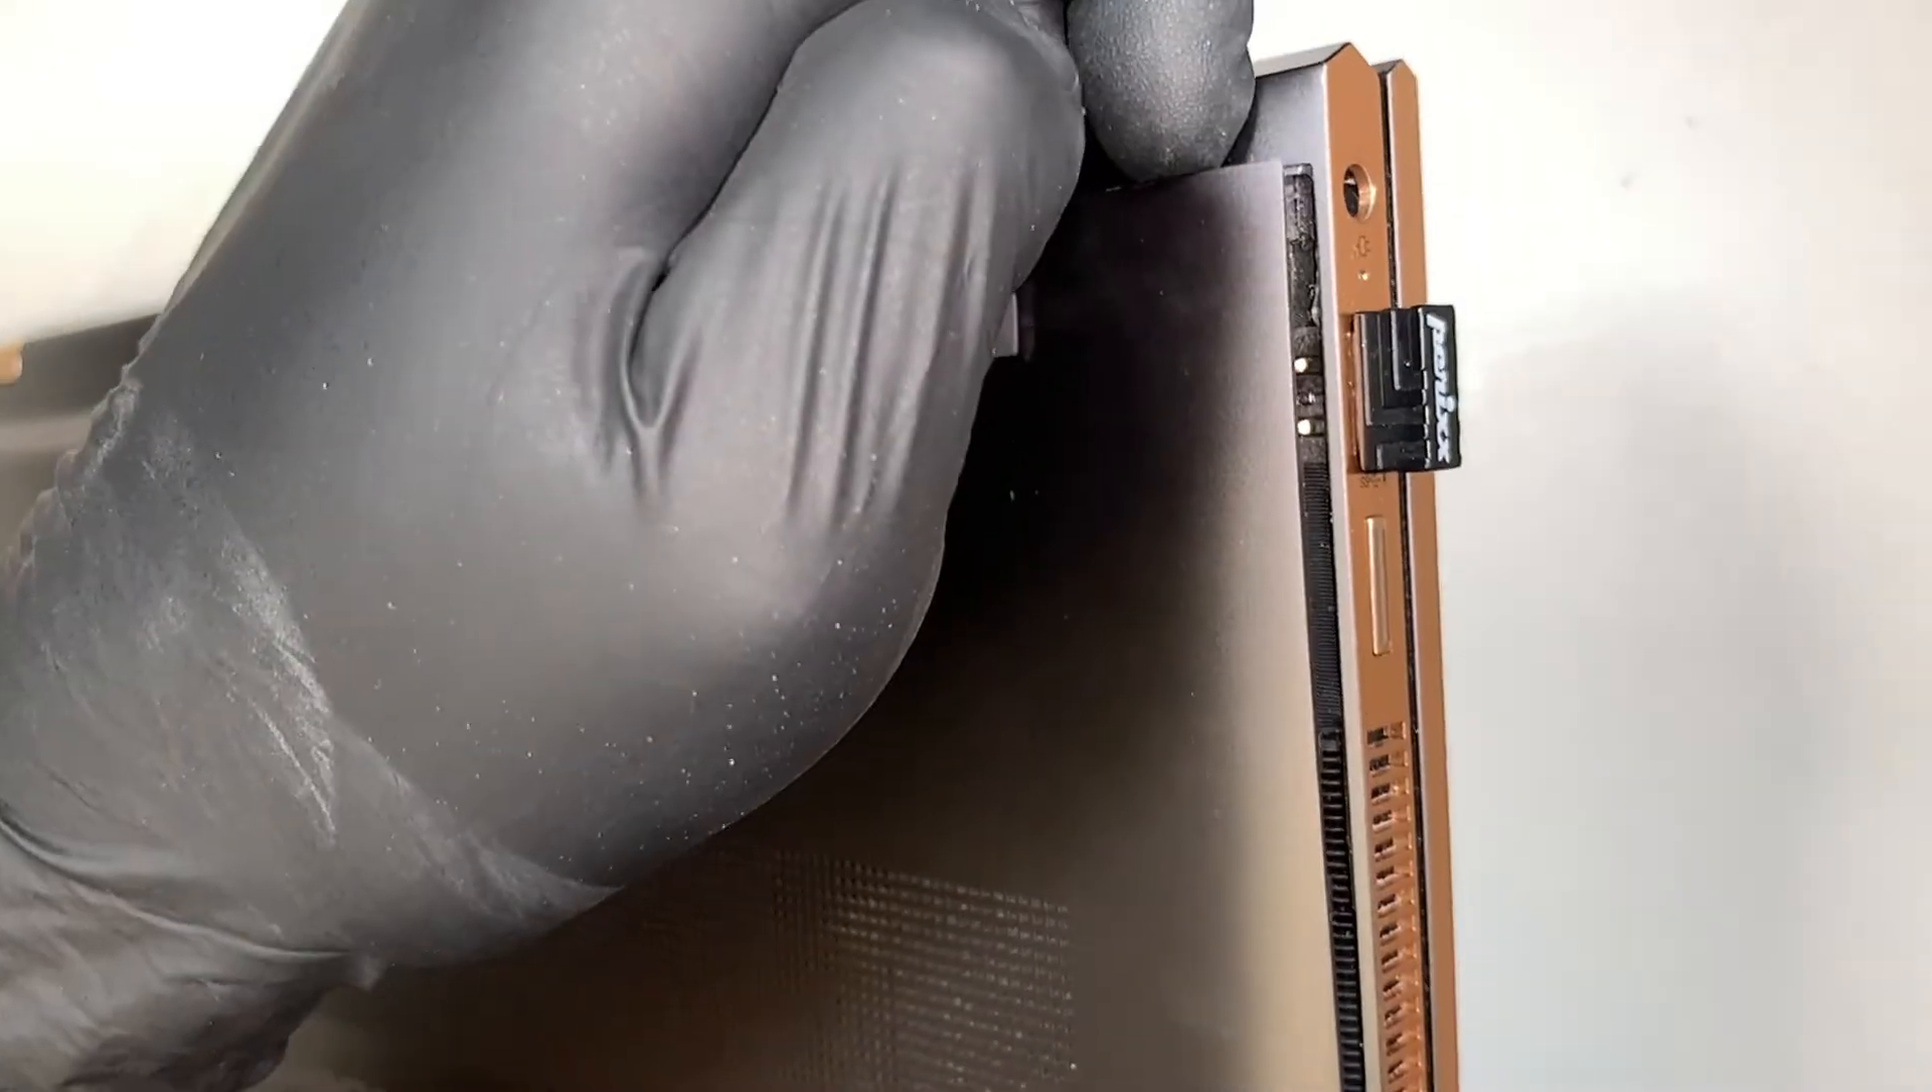What happened is that if you take a look at on the side here the back cover it is separating from the laptop.